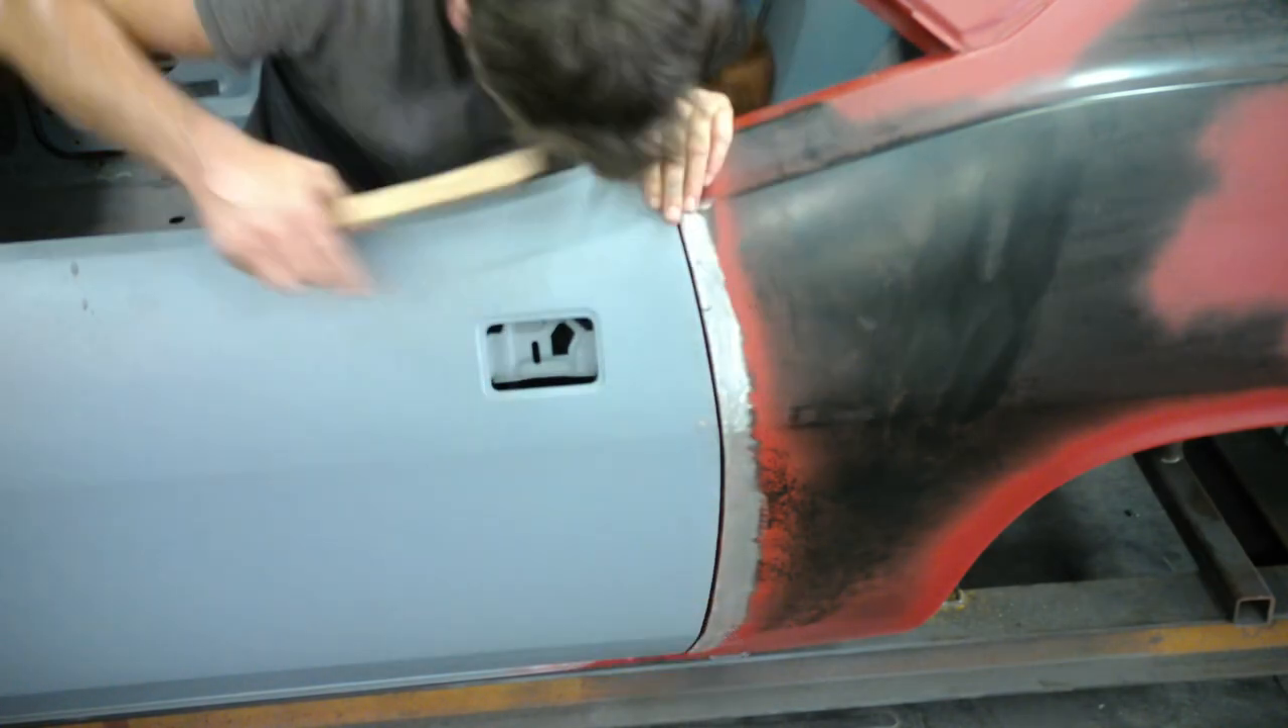This uh door gap to quarter gap really came out really good and then it was profiled really straight too.